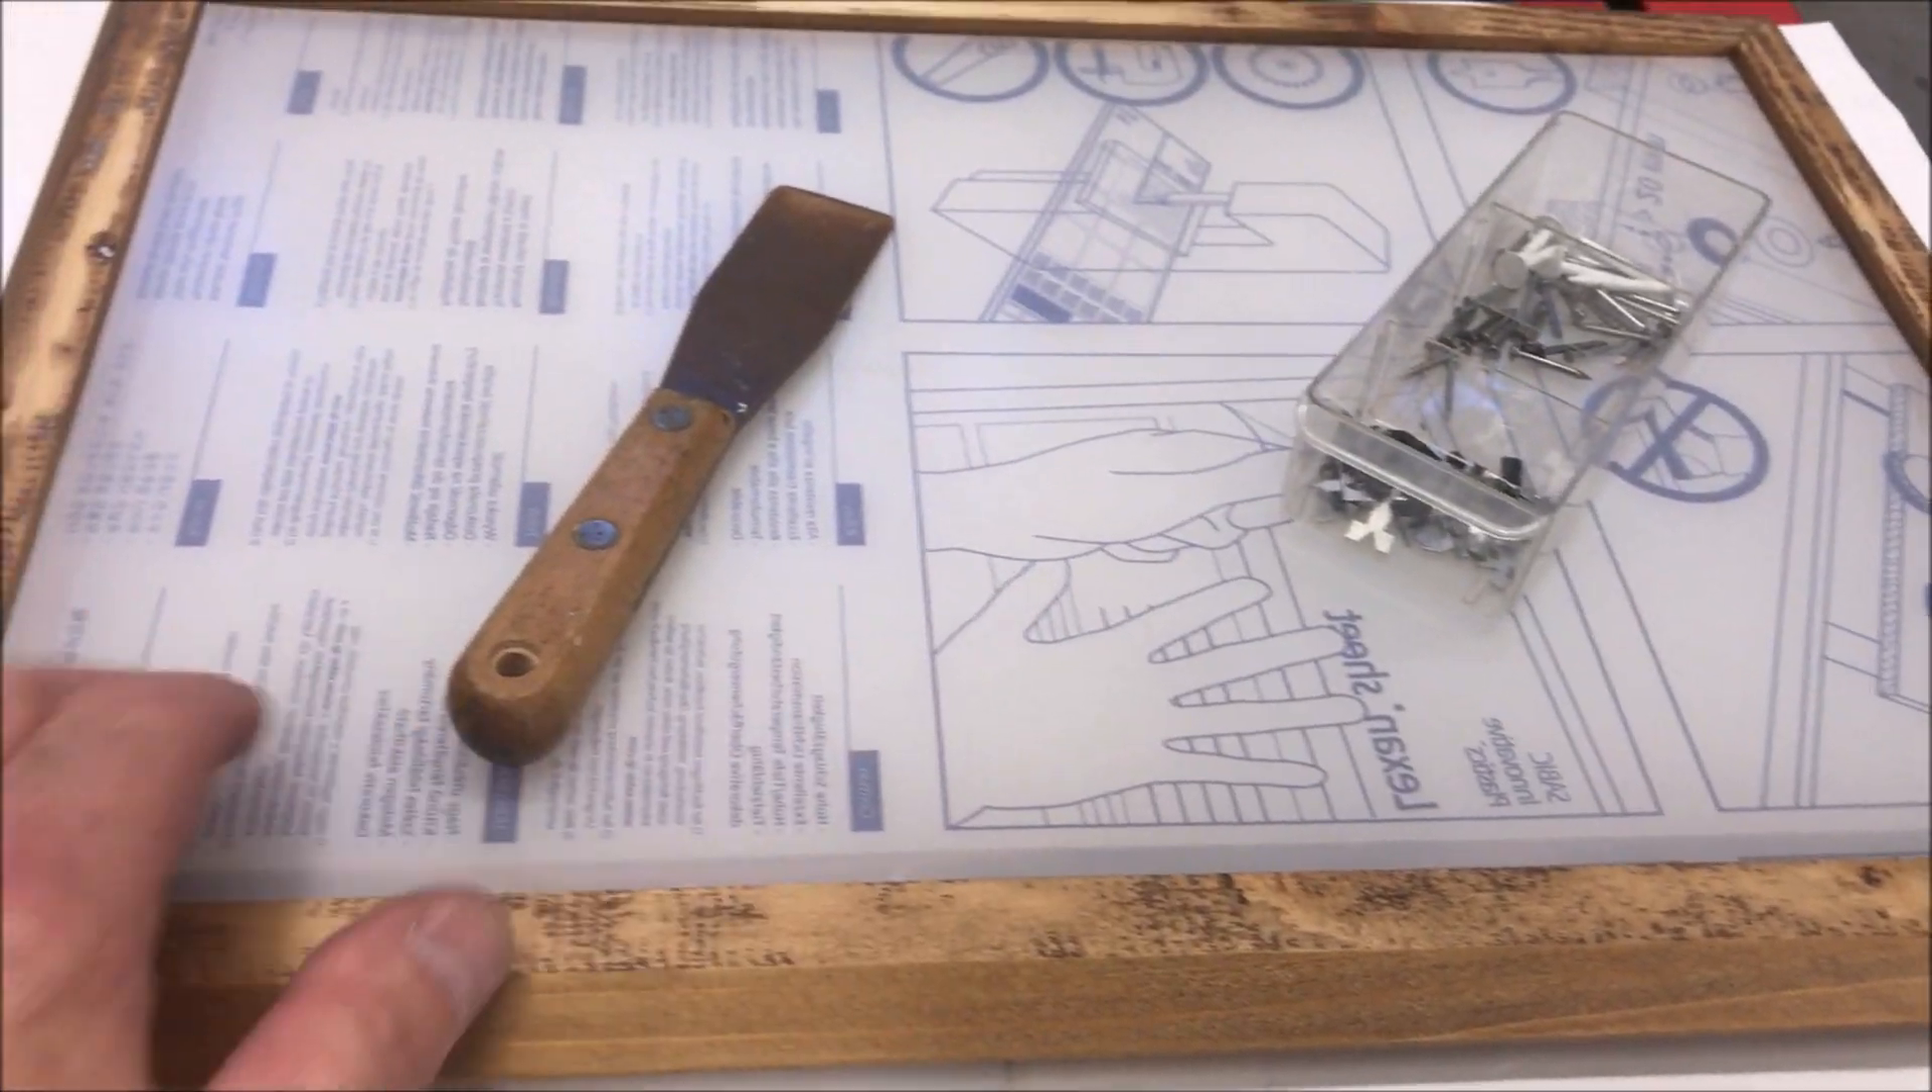I haven't taken the protective cover off.